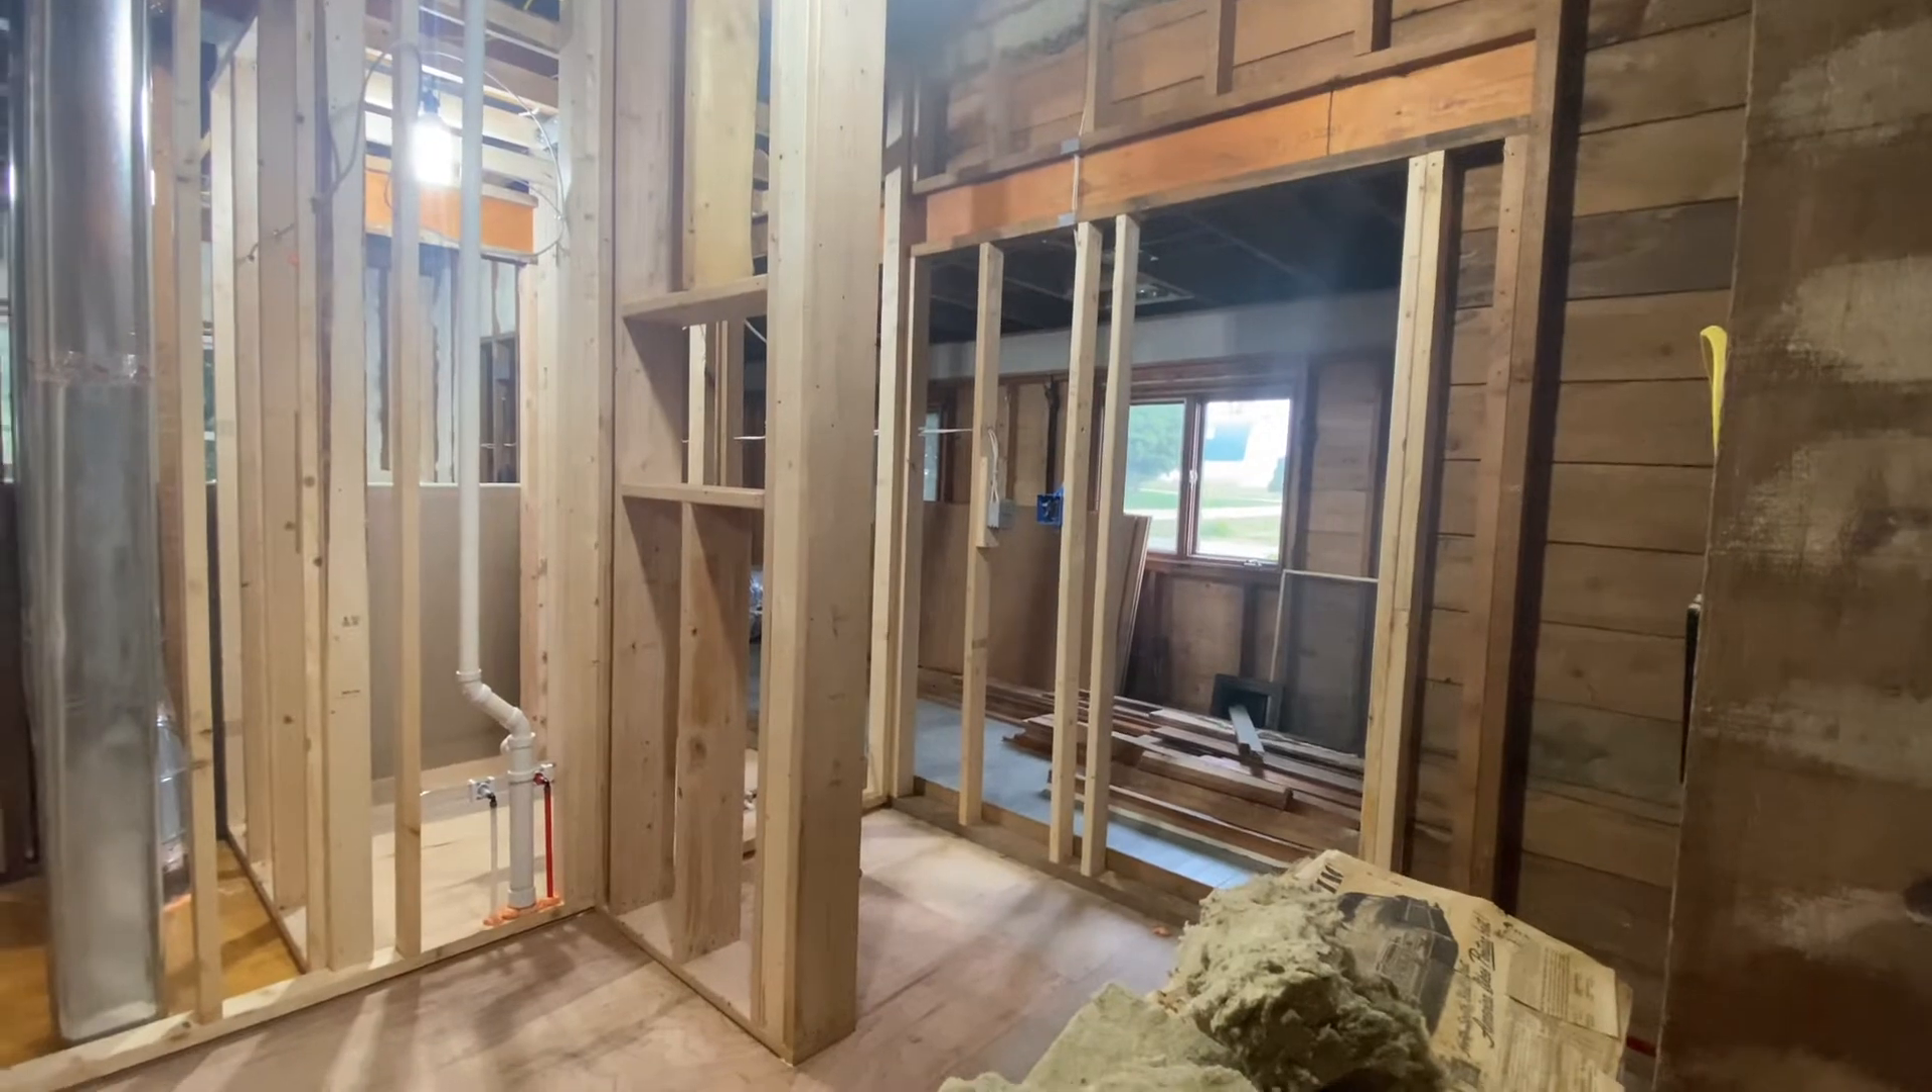The only thing left to insulate is the front porch and our partition walls with the rock wool.